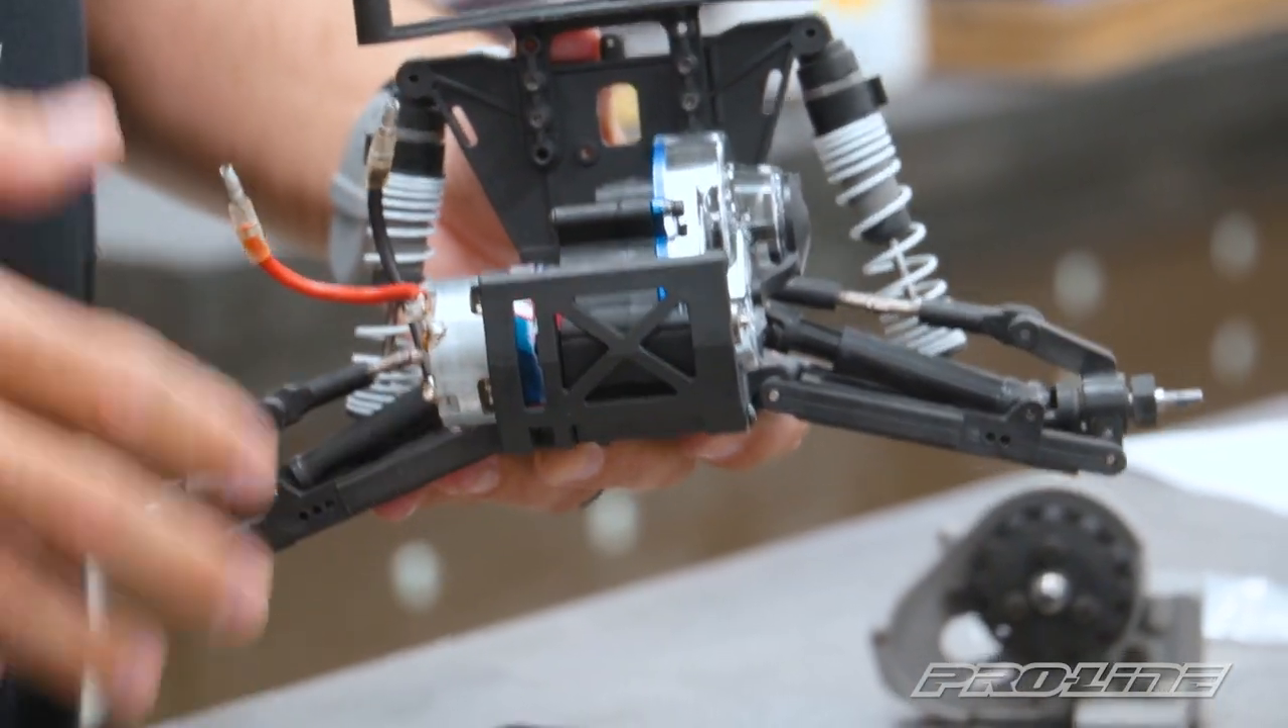So there it is, the bottom skid plate is attached now to your new transmission.